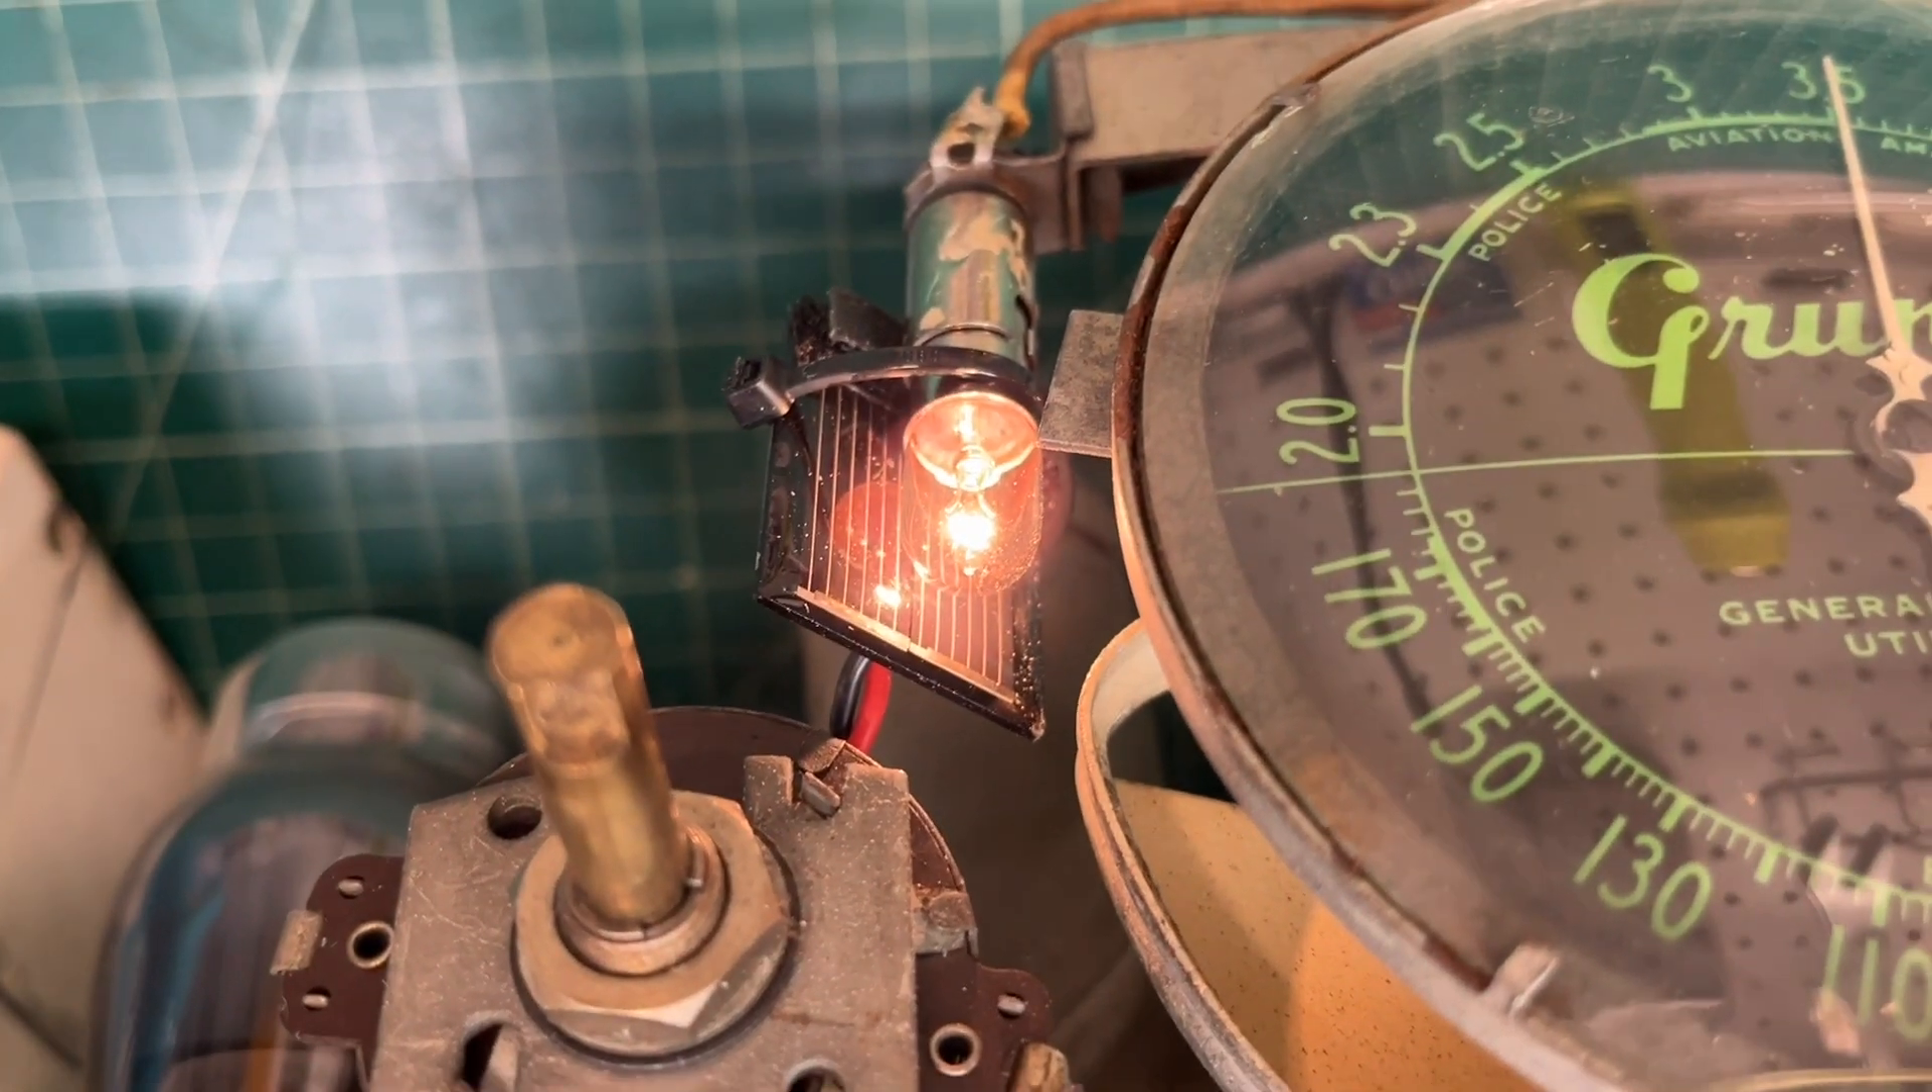You guys can see I've got a little small miniature solar cell, and it's attached there in close proximity to the dial lamp itself.